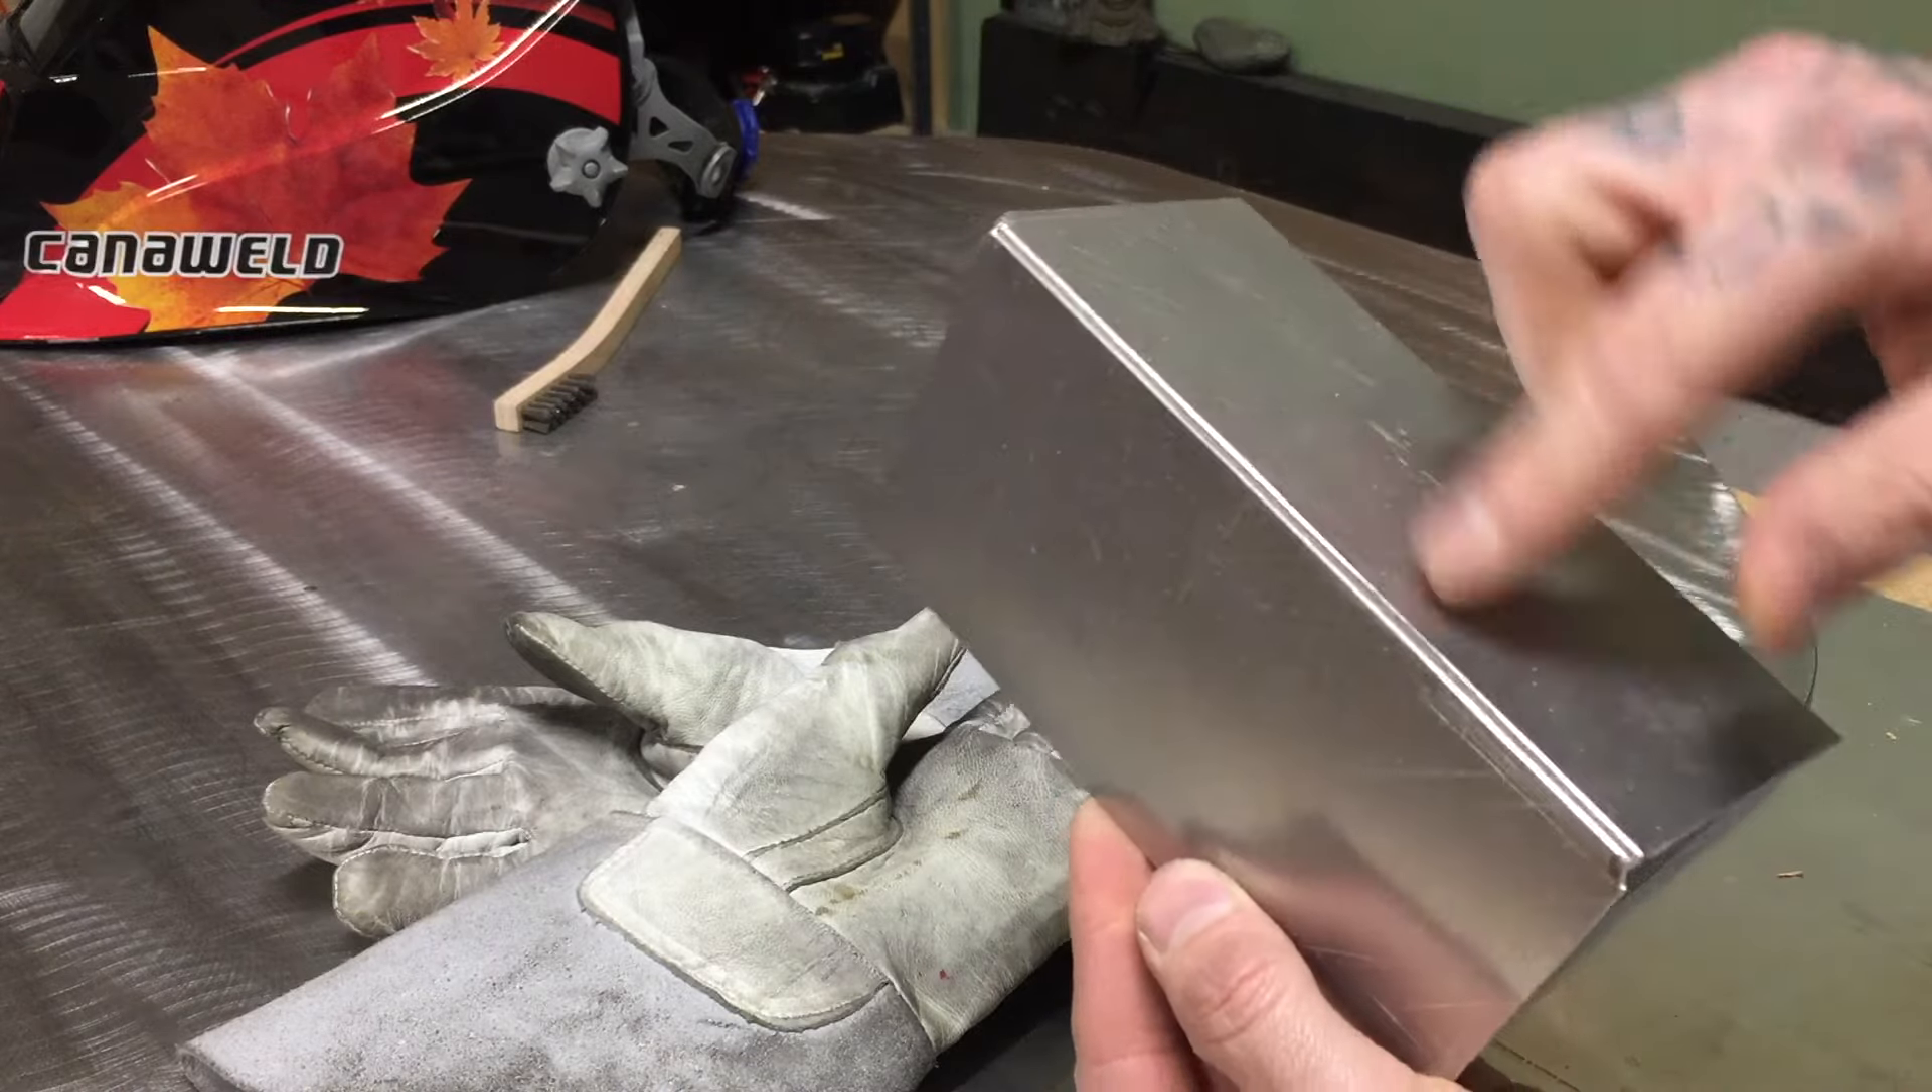But as you can see take a look at this joint it's corner to corner which is good but it's really really straight so you don't have any gaps or anything like that.